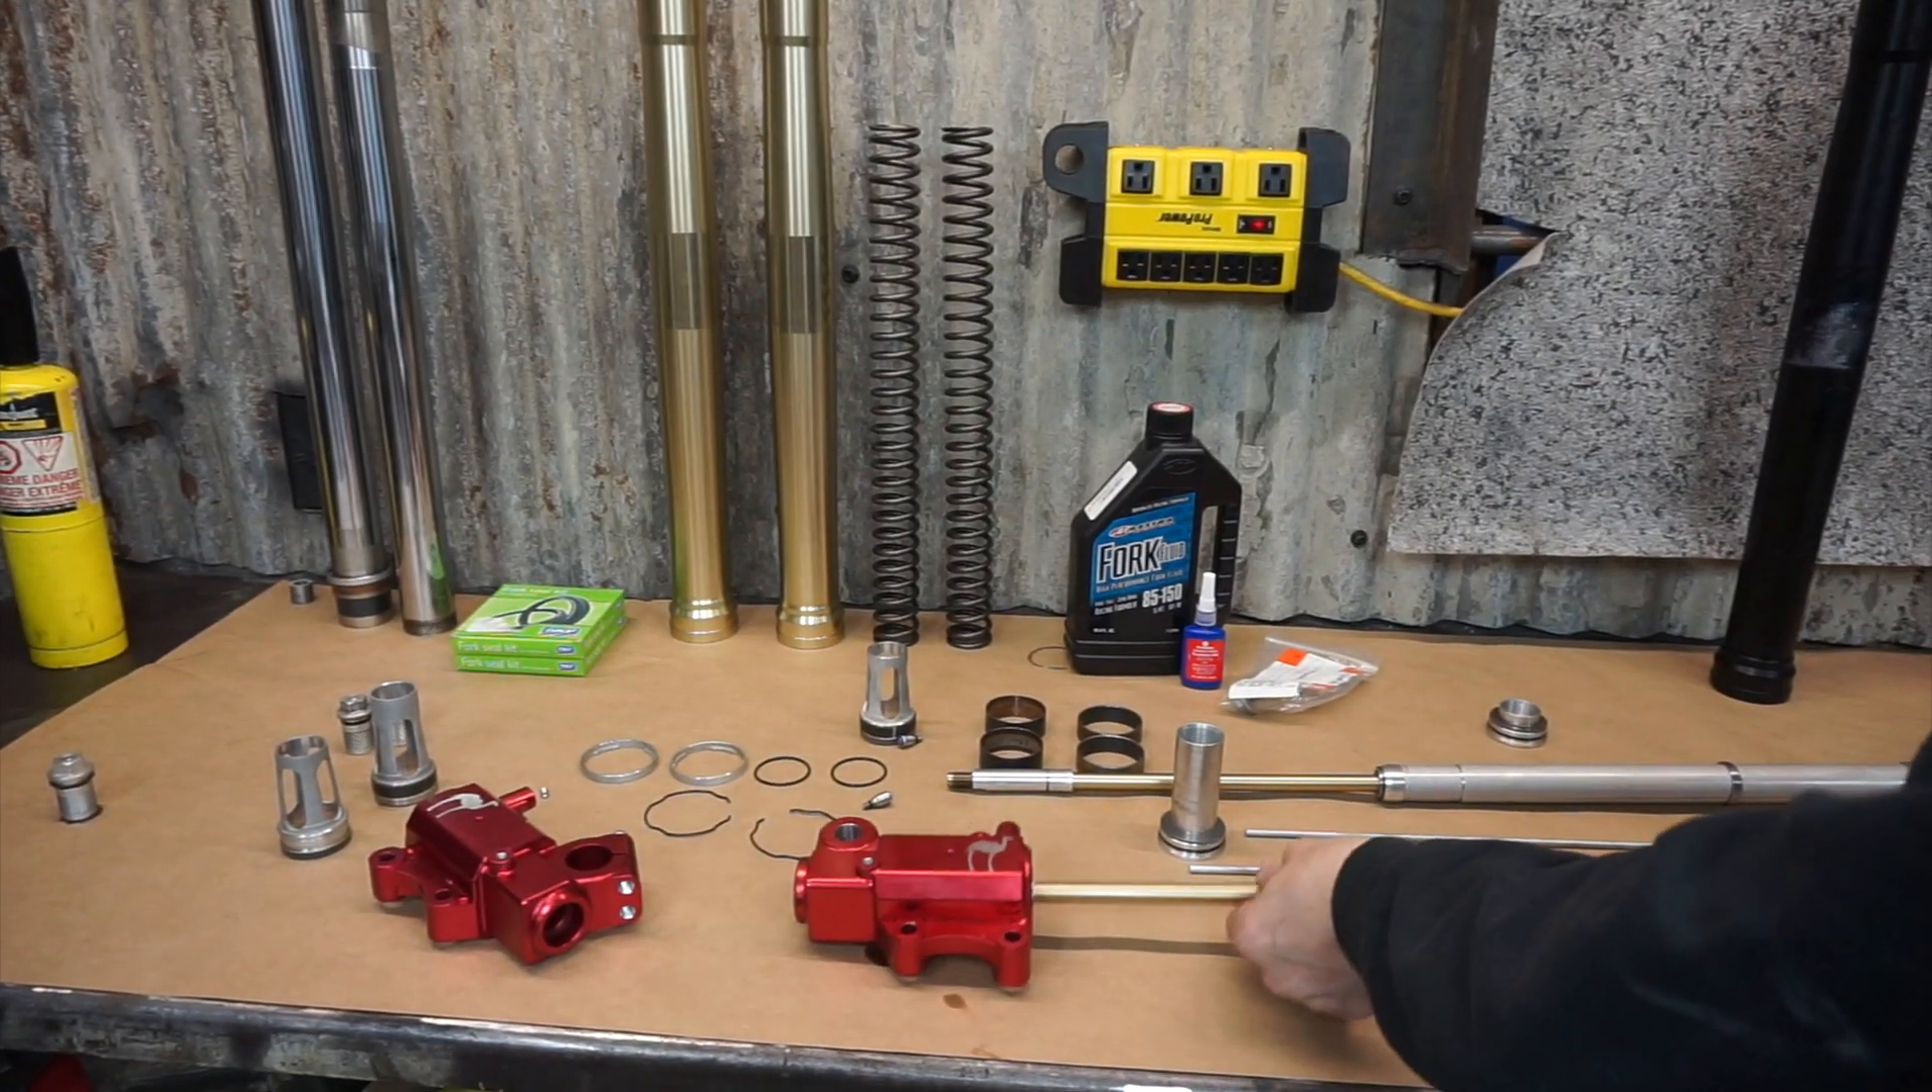I obviously don't have the tube on here and i don't have the spring in here.